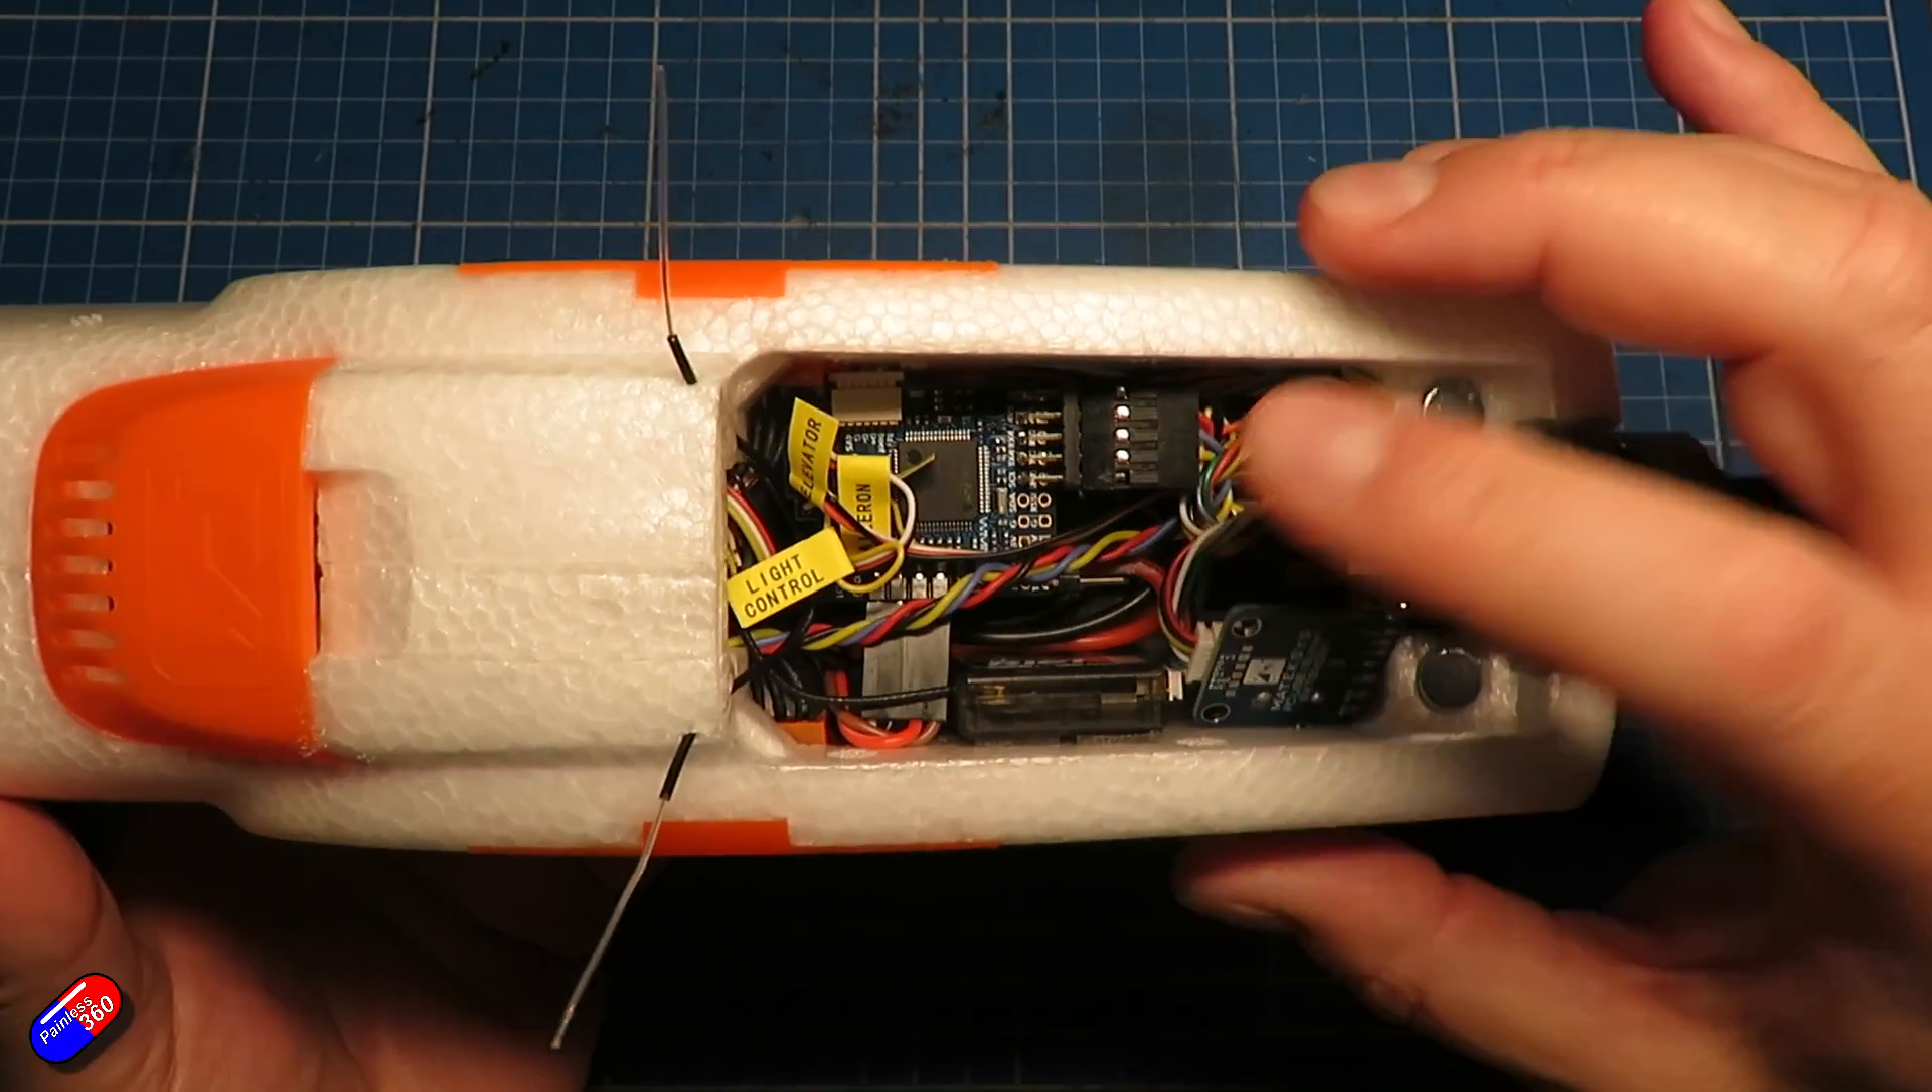There's only just enough room in here for all of the electronics. It is a very tight fit.